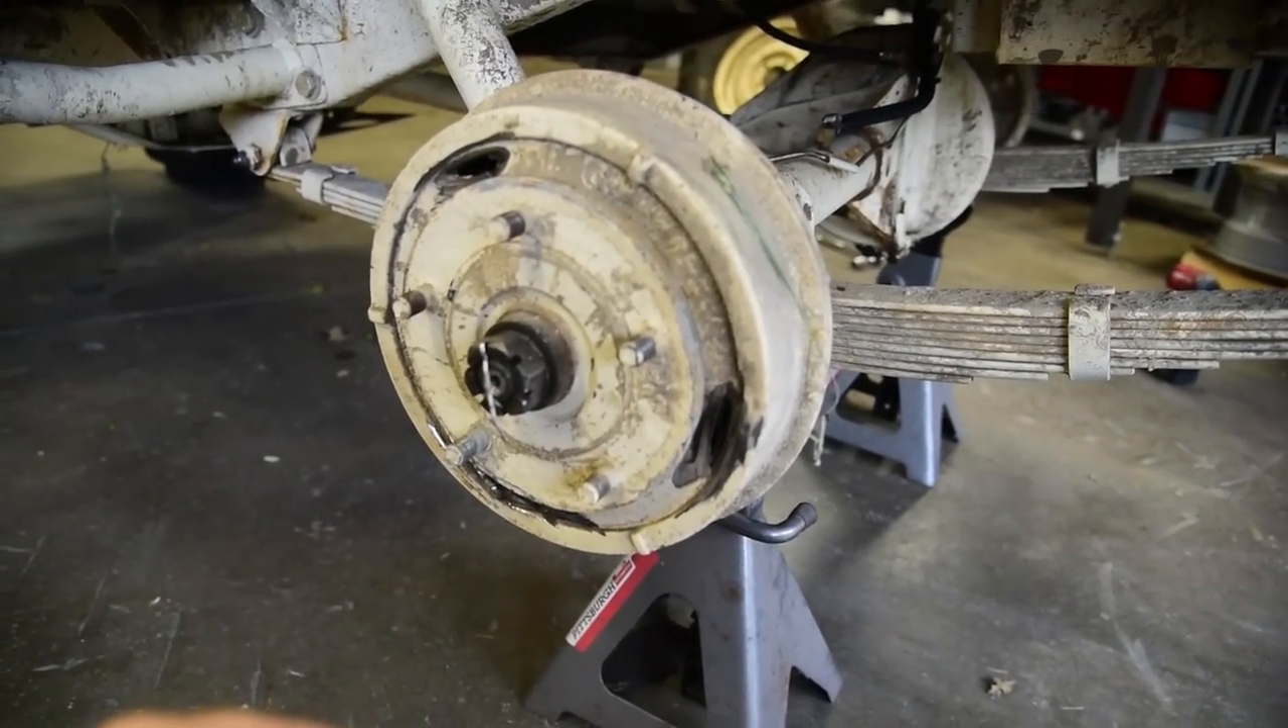So this is about how your hub should look after you take your wheel off. Now, I've already taken my dust cap off, which you do with the screwdriver.